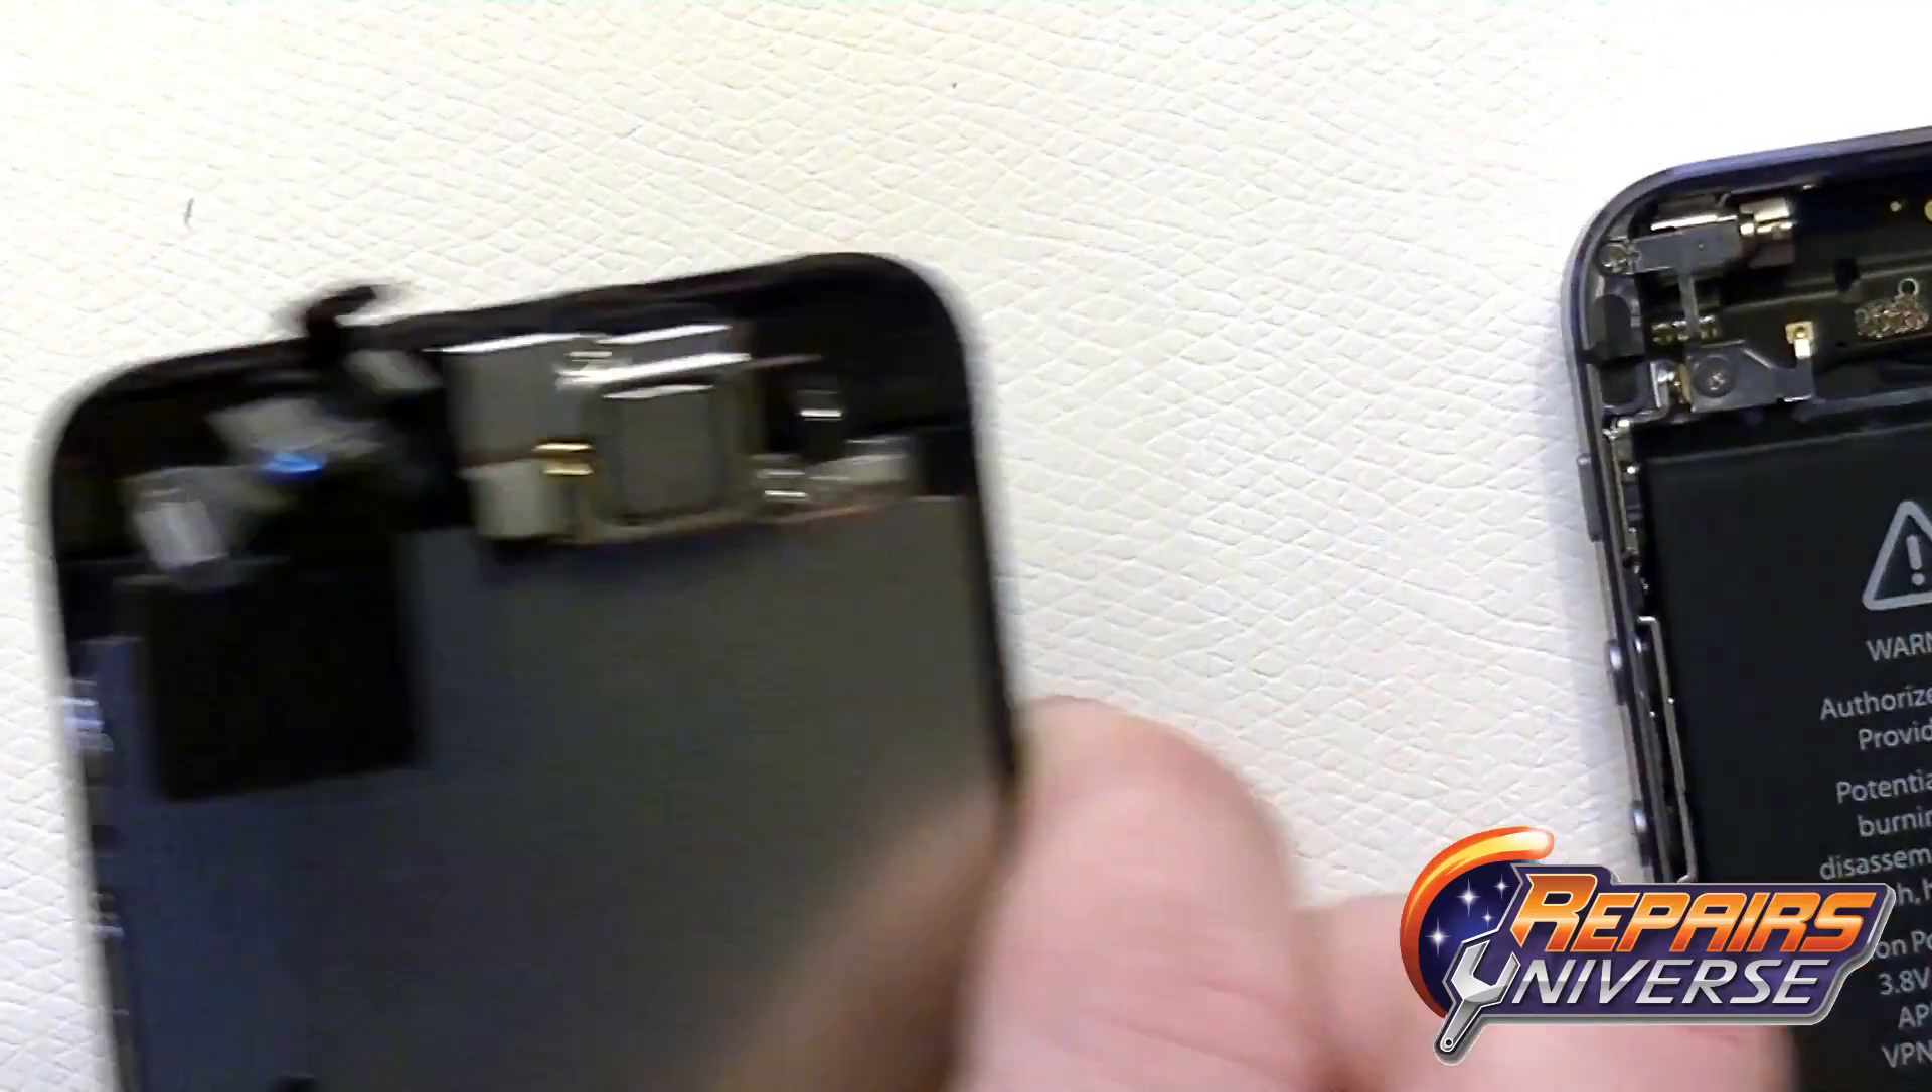There's one there's two and the final will be right here and there we go the screen assembly is now removed from the device.